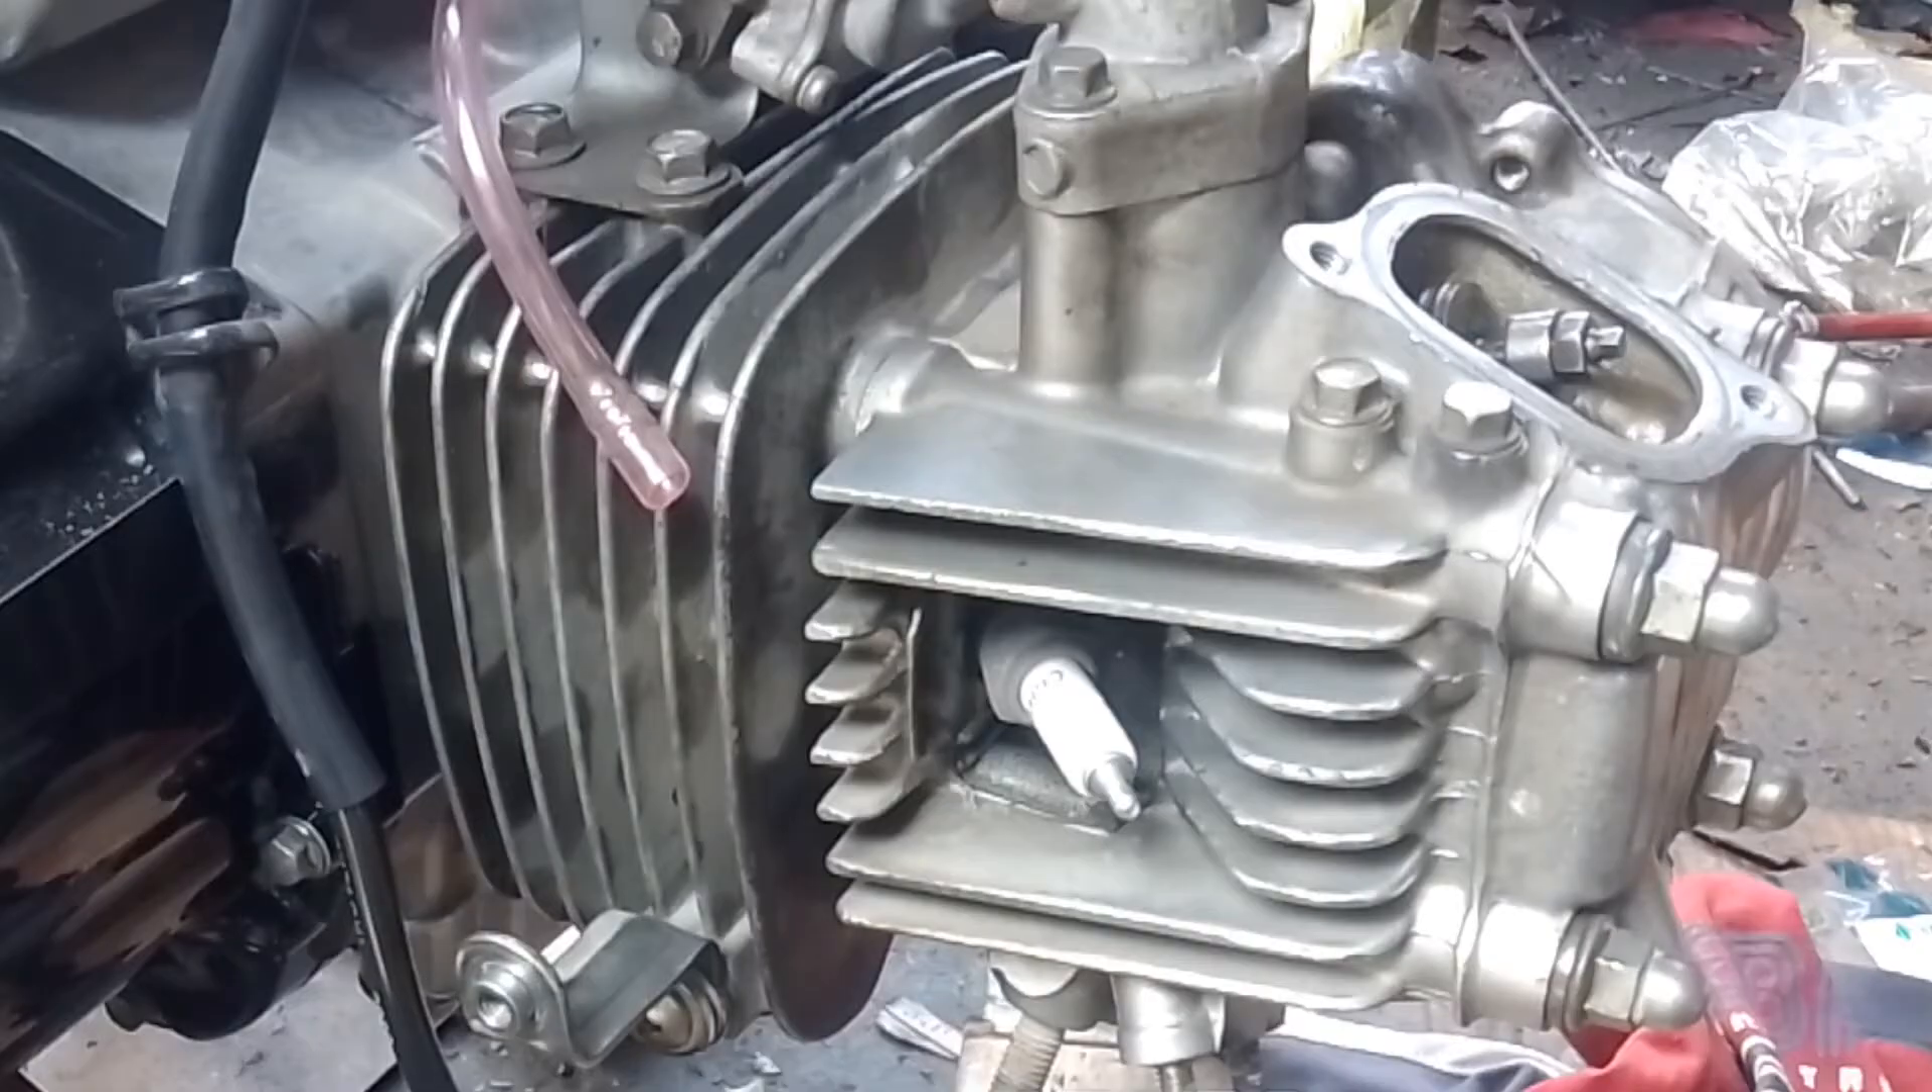At ngayon po naikabit na po natin yung cylinder head po nya.